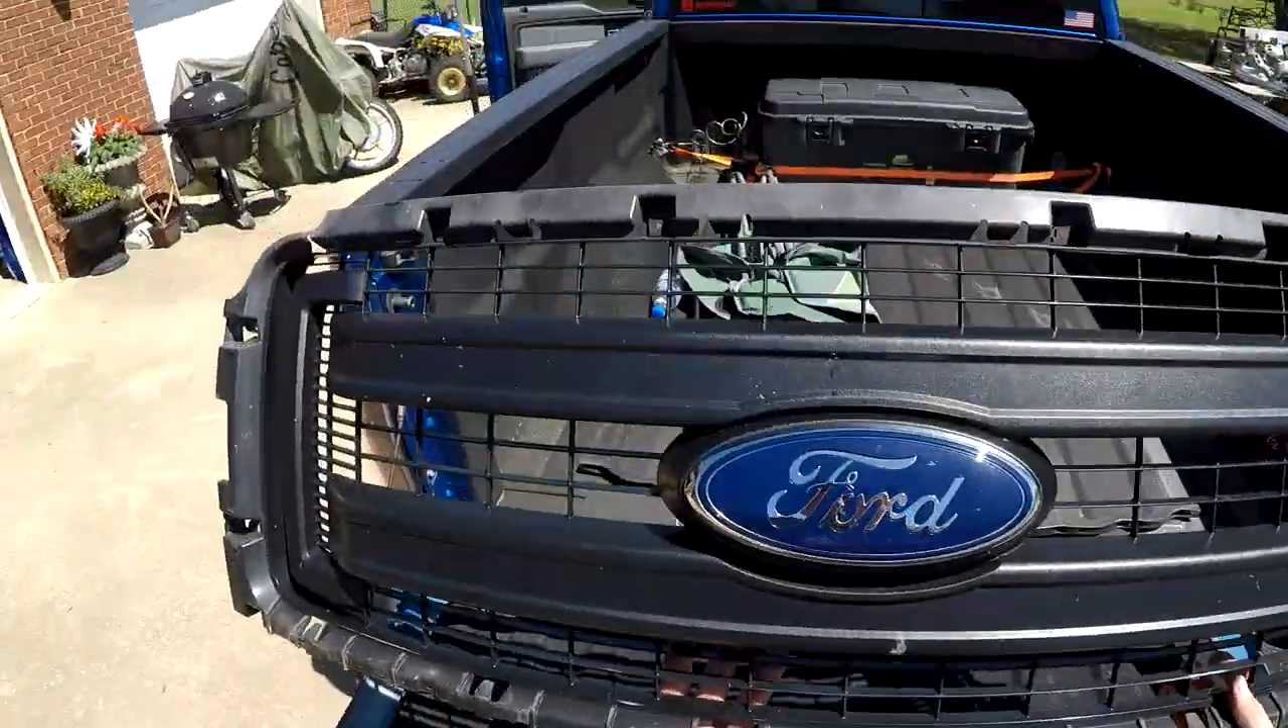I still have to pull the emblem off.